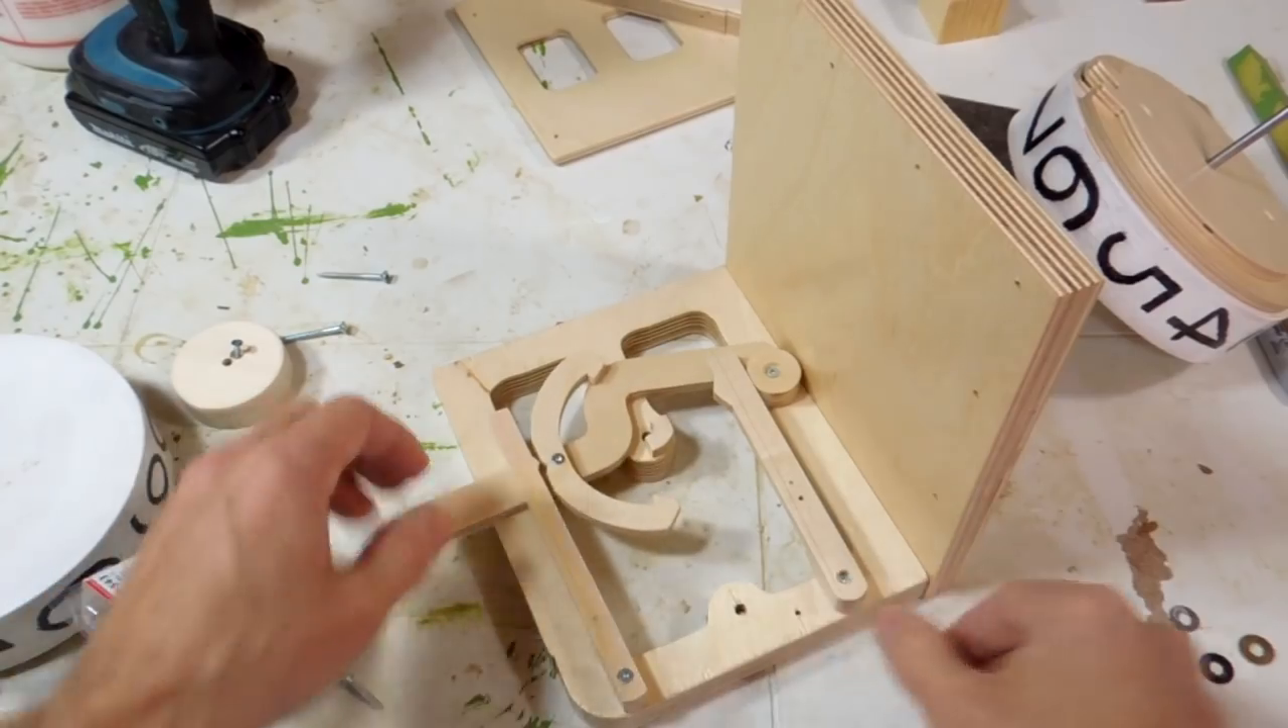So, I've got the increment decrement mechanism put together here.